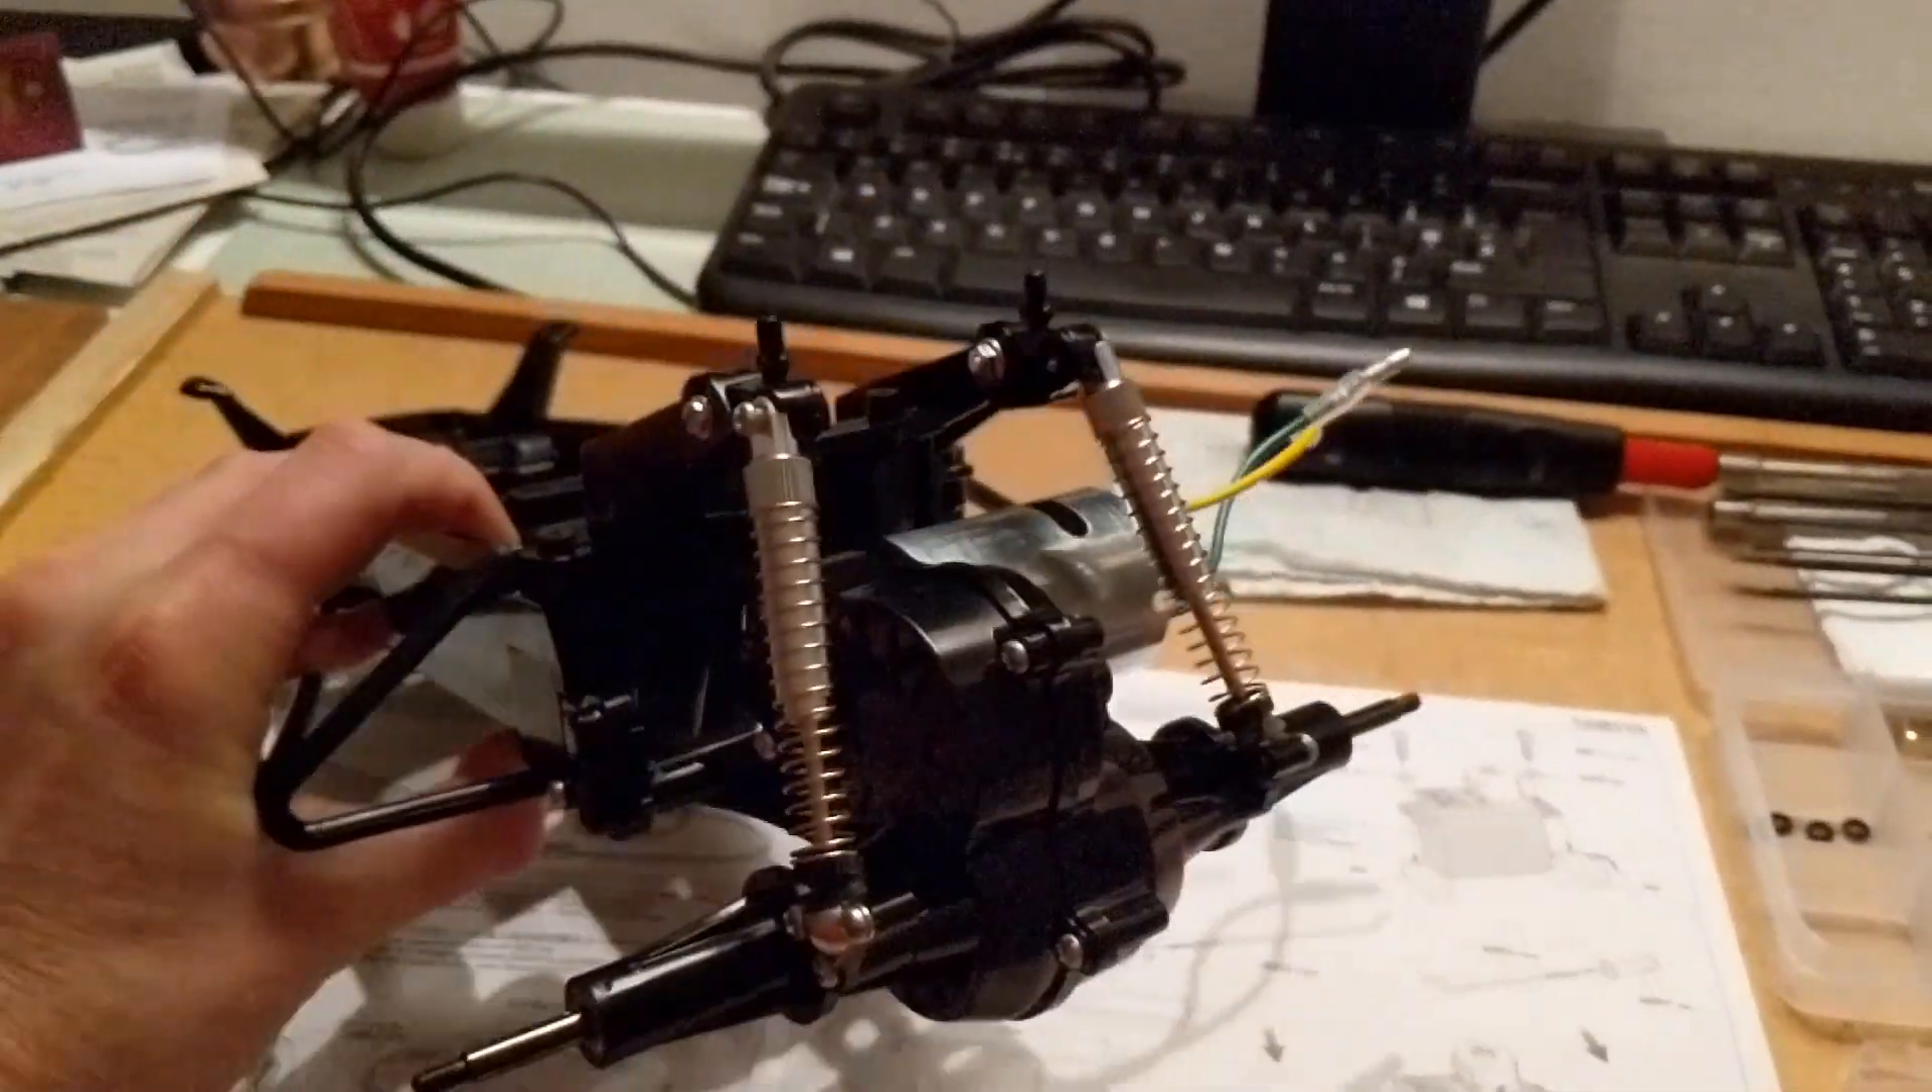Step 10 complete the suspension has been mounted on to the gearbox and the main chassis.